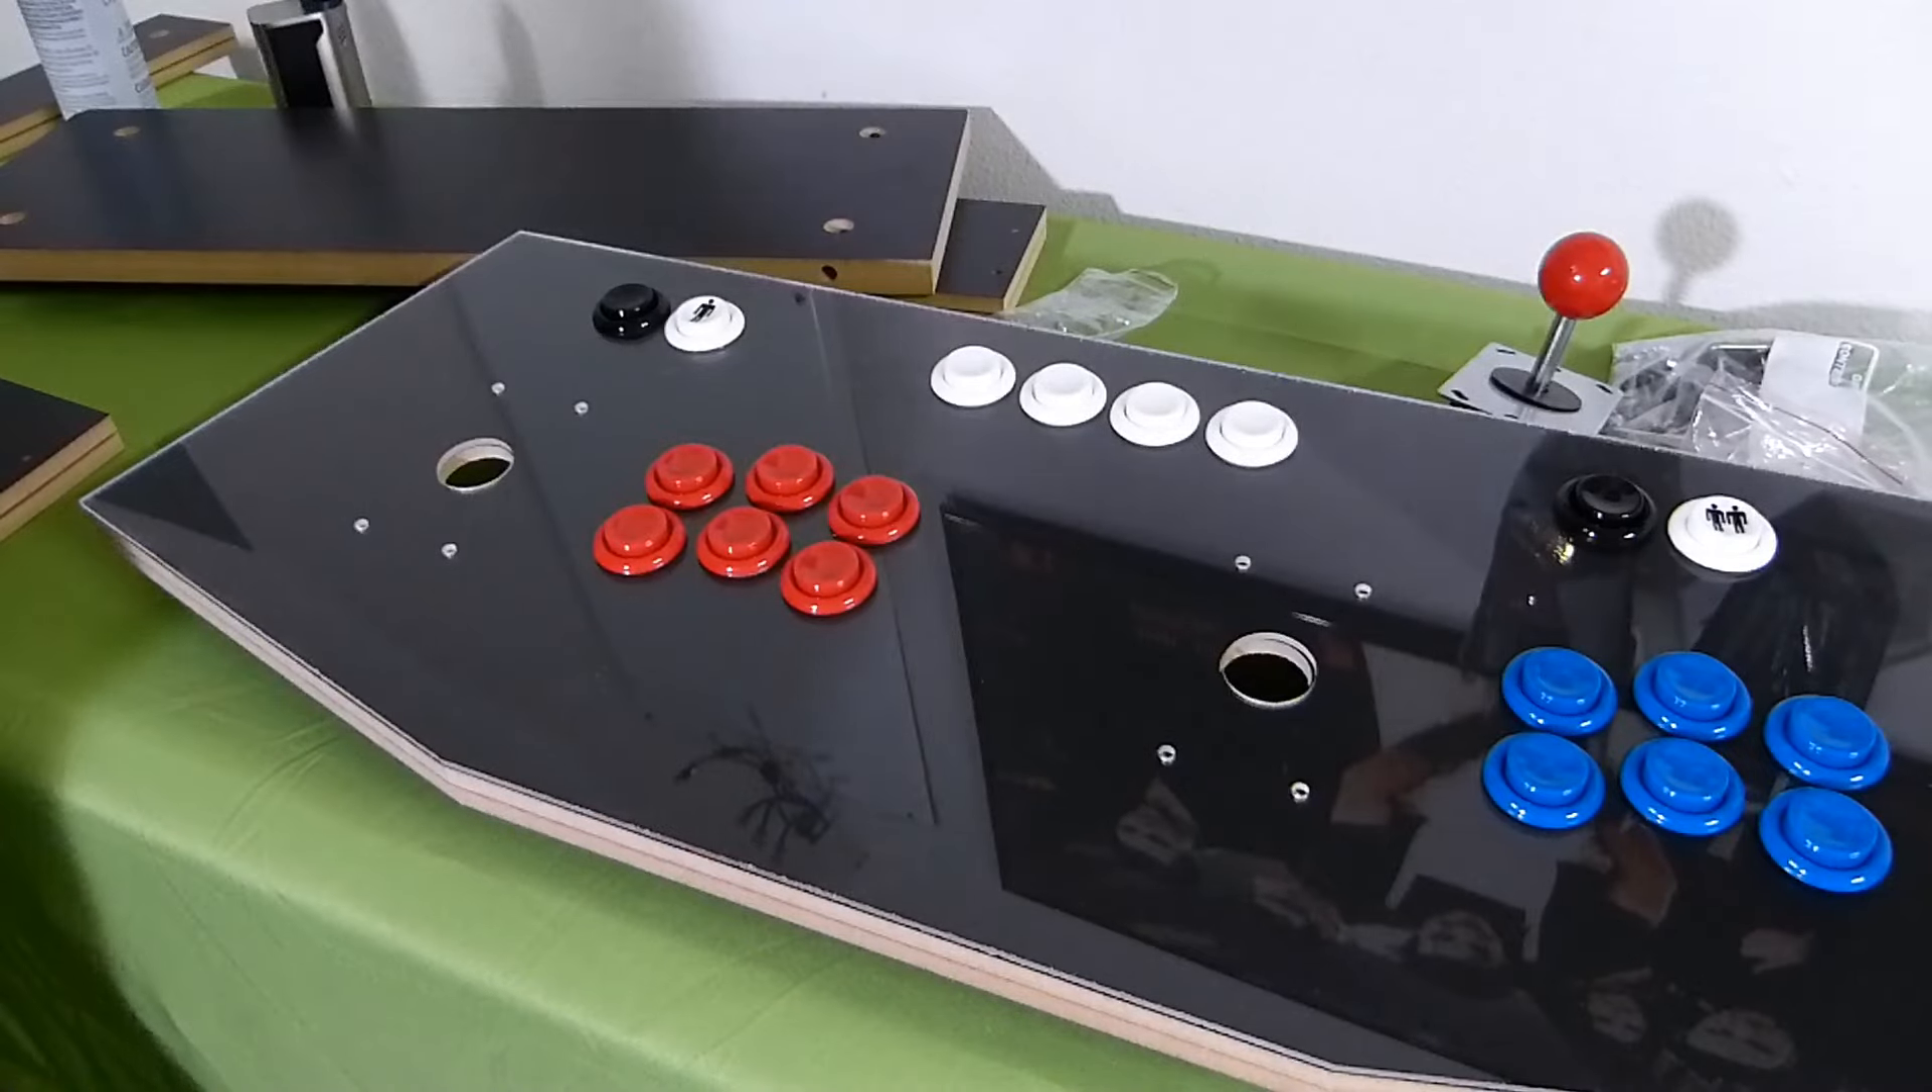So there we got all the buttons in.